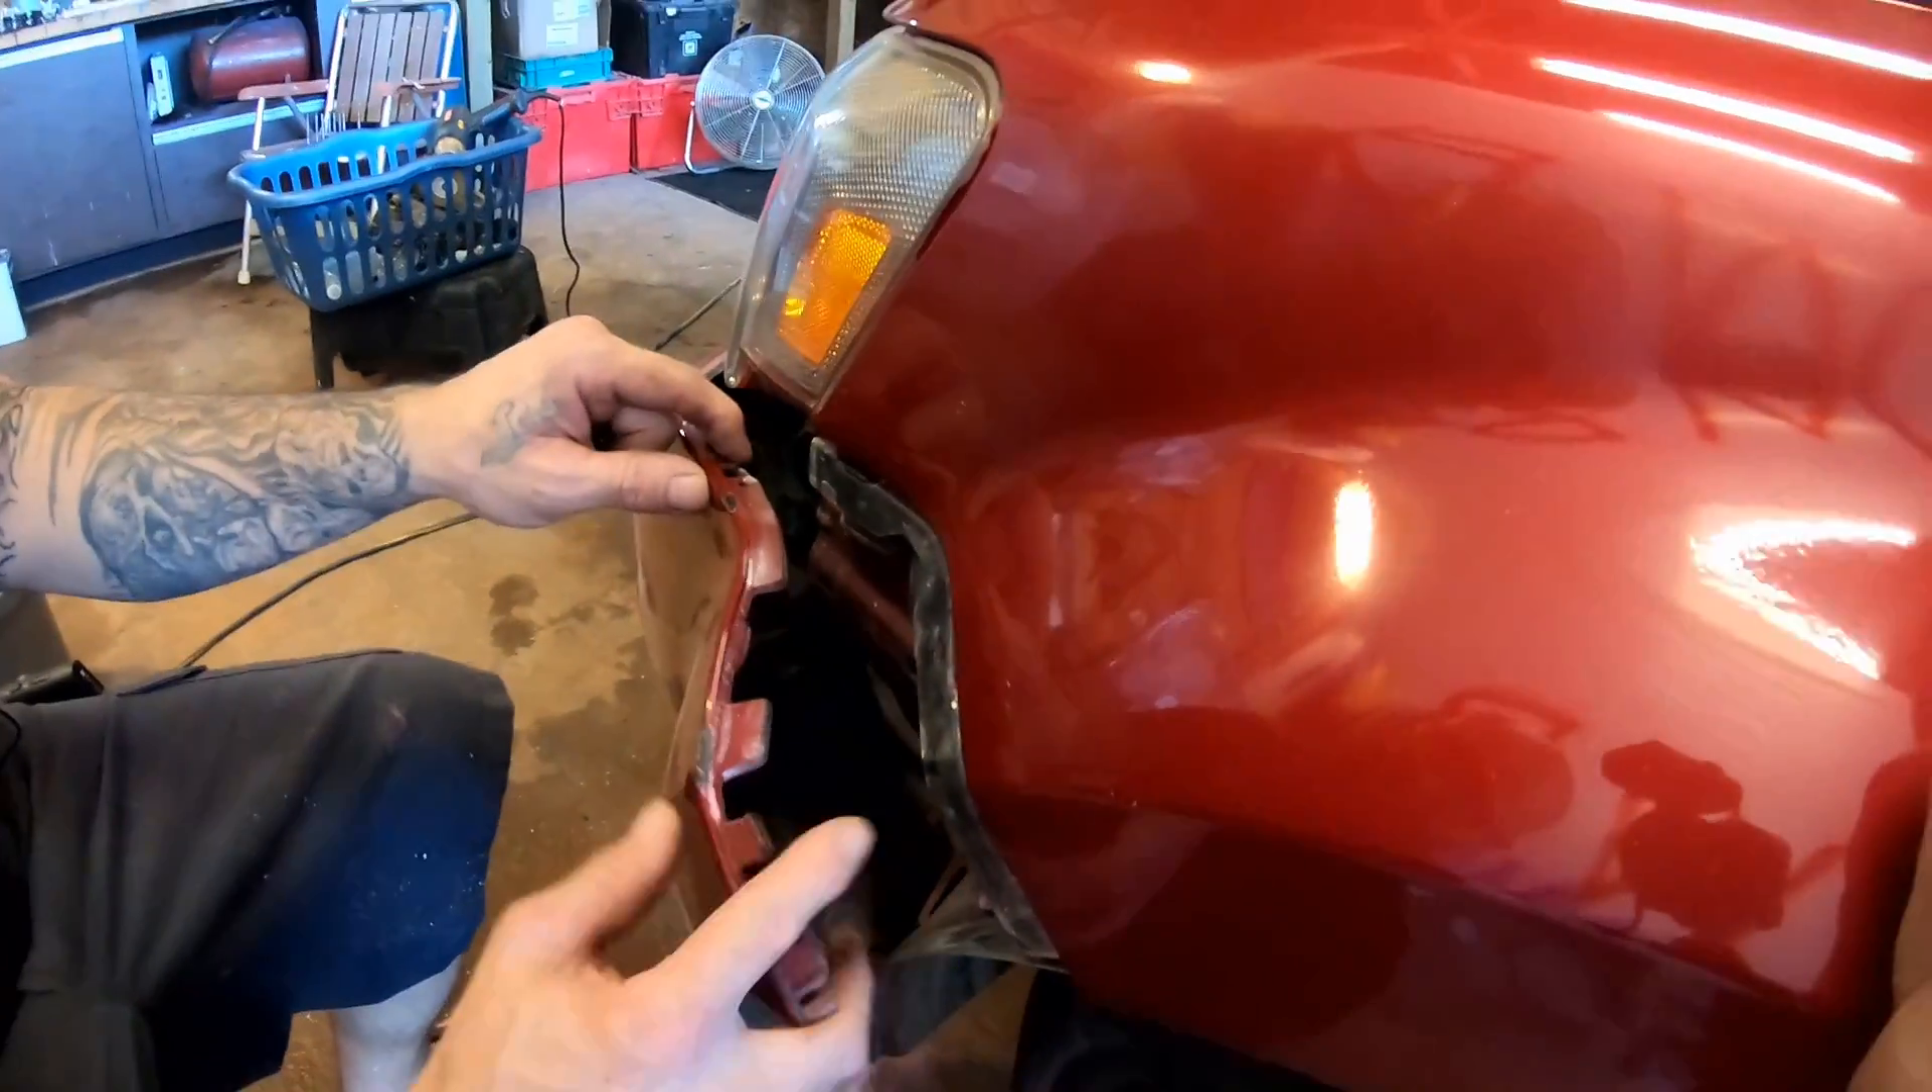And the way it is is this plastic bracket actually clicks into the fender here with just clips. But for some reason, this isn't wanting to stay clicked into the plastic bracket for some reason.